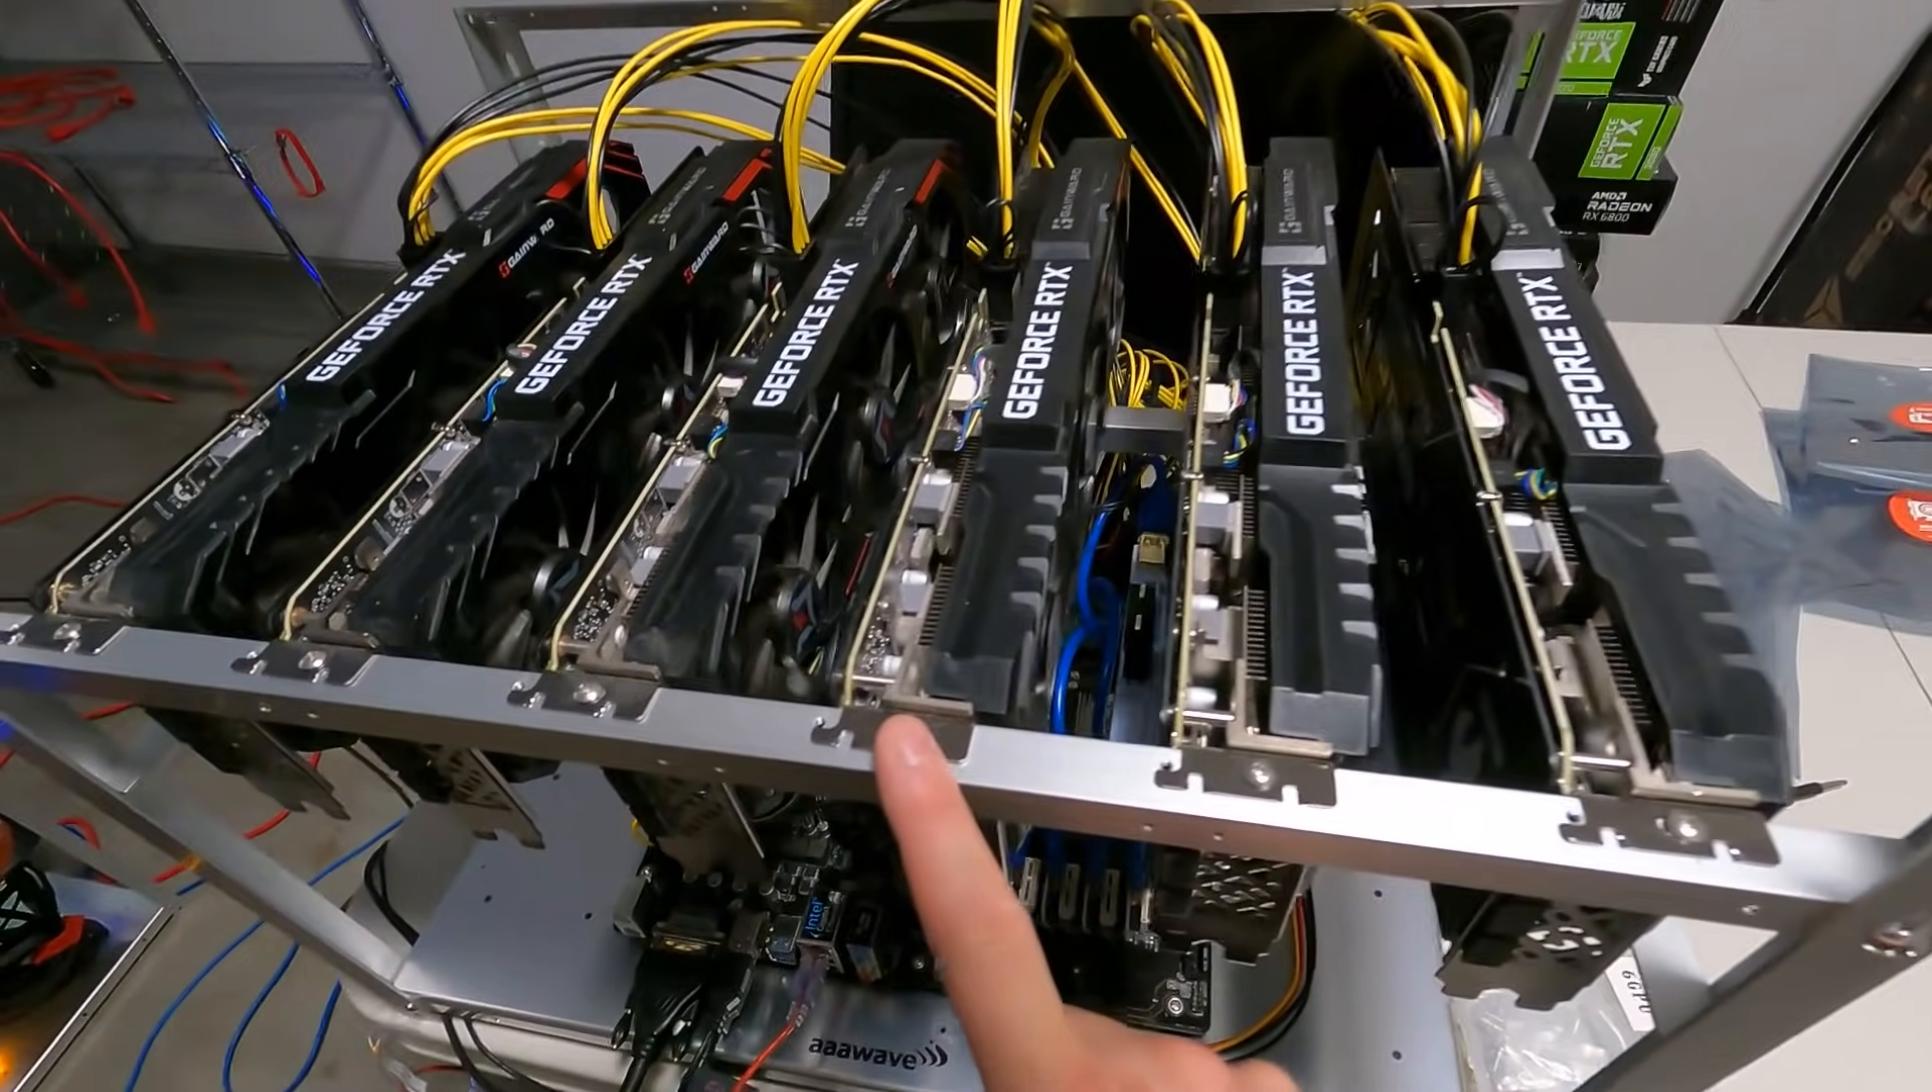You guys can see I have the rest of the GPUs all in the rest of the 3070s and the cables.